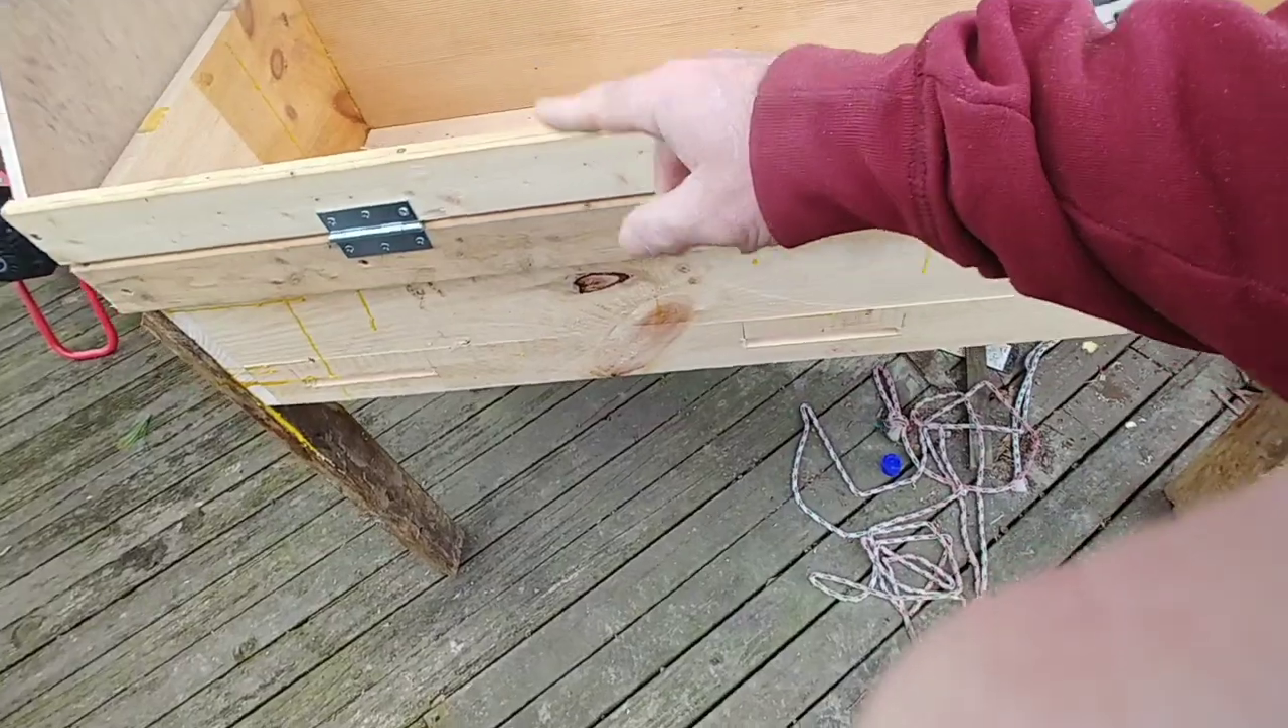I've already got the hinge installed so everything works perfectly the hinges are on the front where your entrance is at.